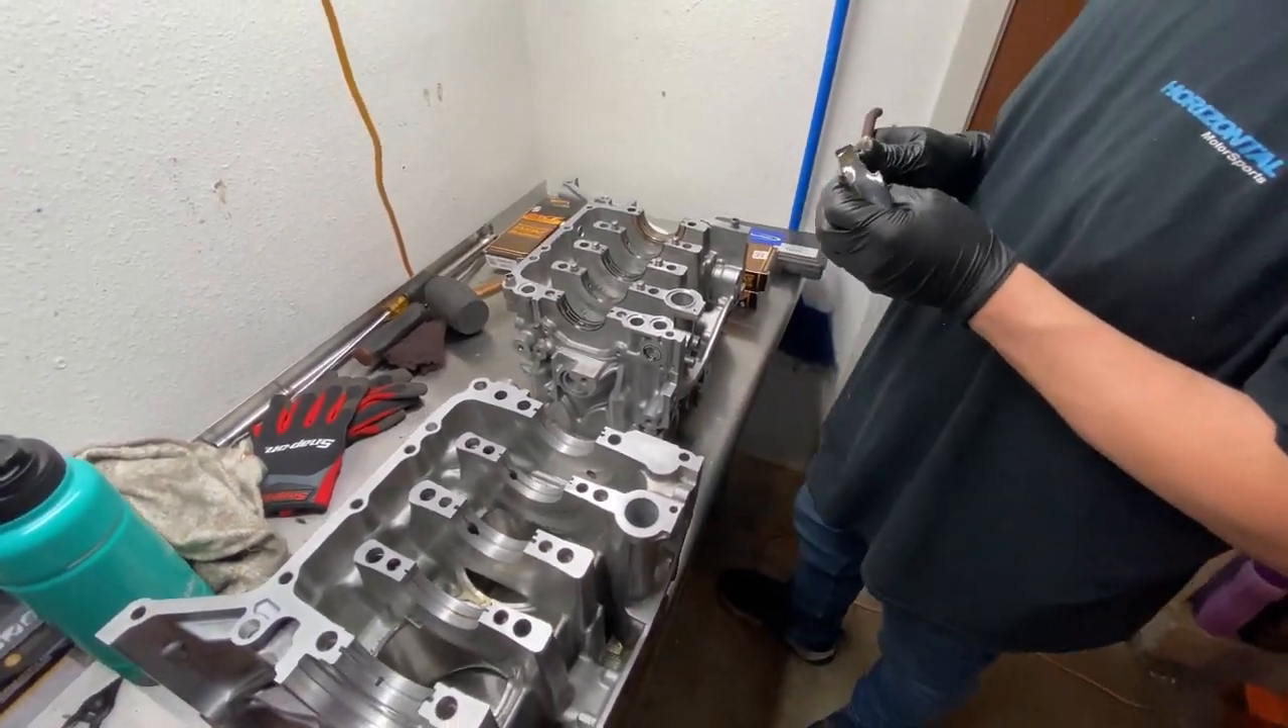We're not going to be putting the crank in it yet or putting assembly lube or silicone on the block yet.